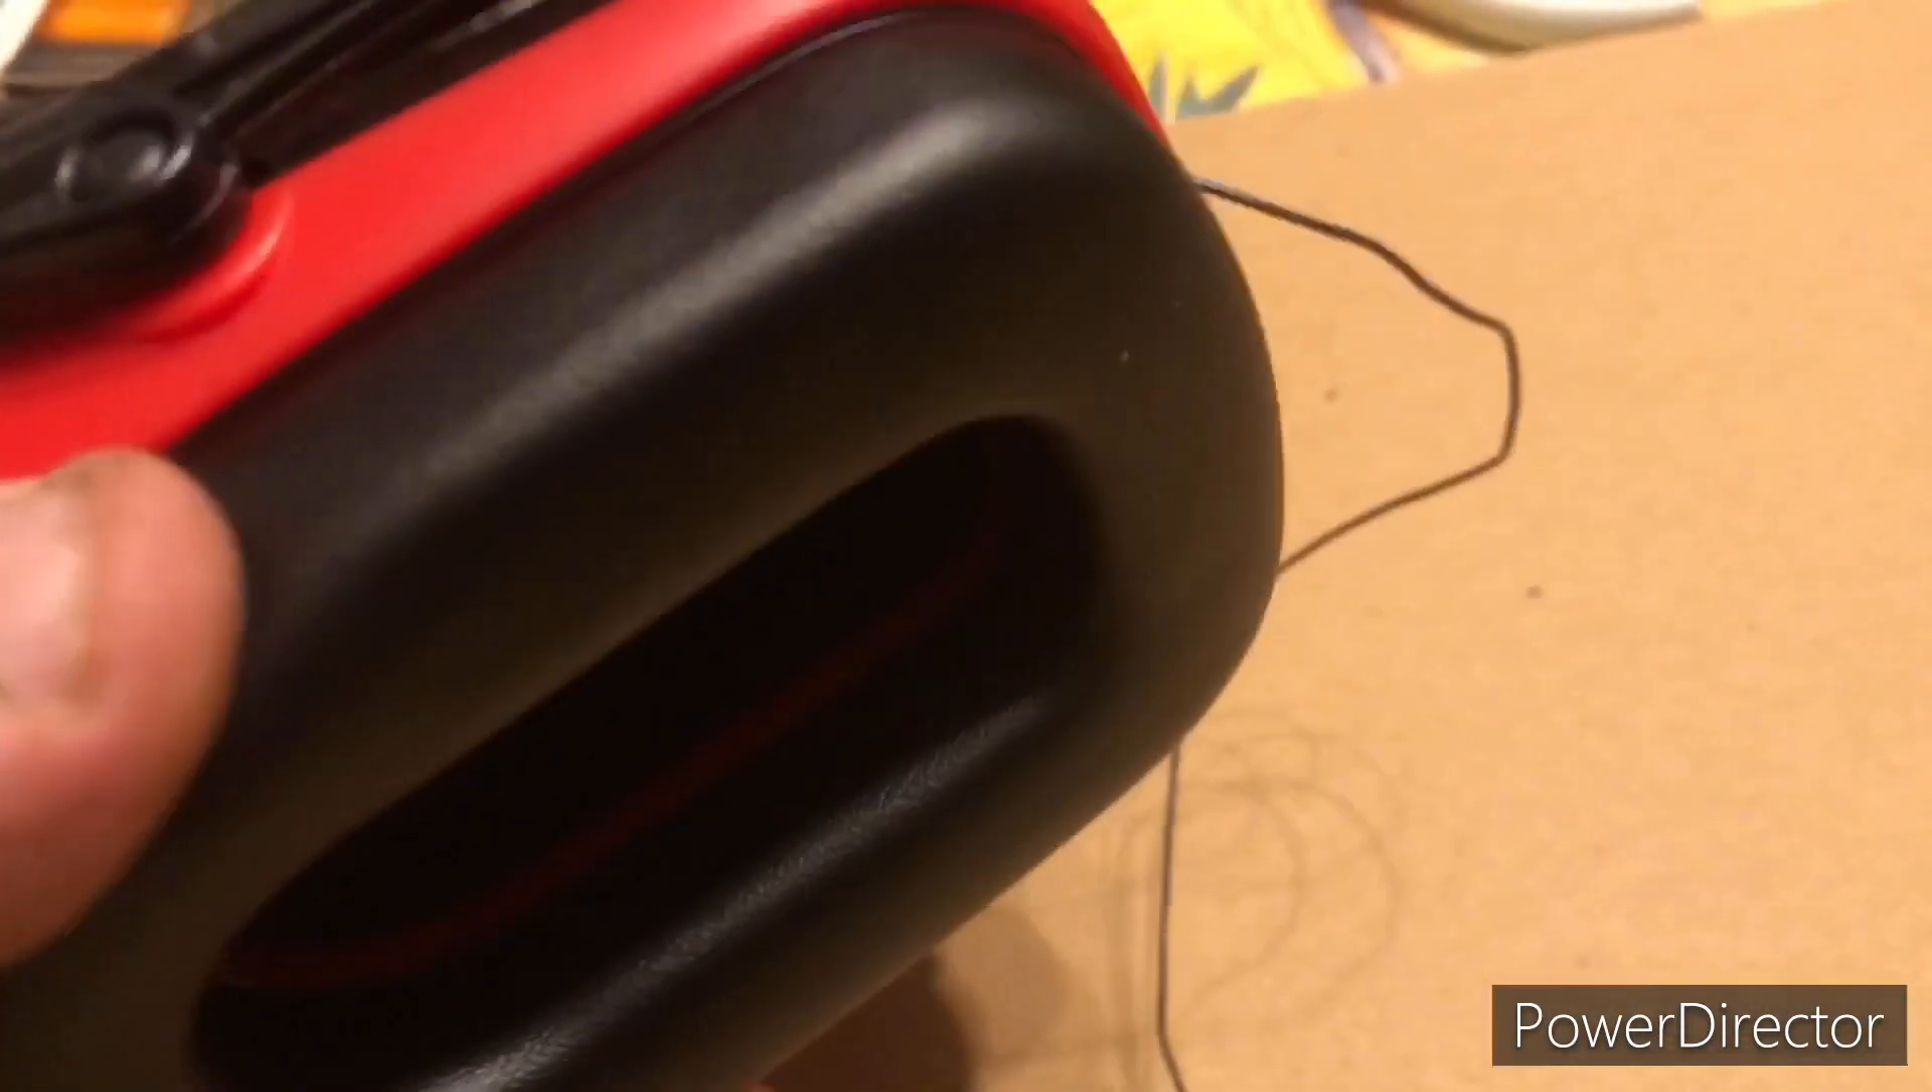Alors j'ai remis l'oreillette voilà la mousse avec la coque rouge.